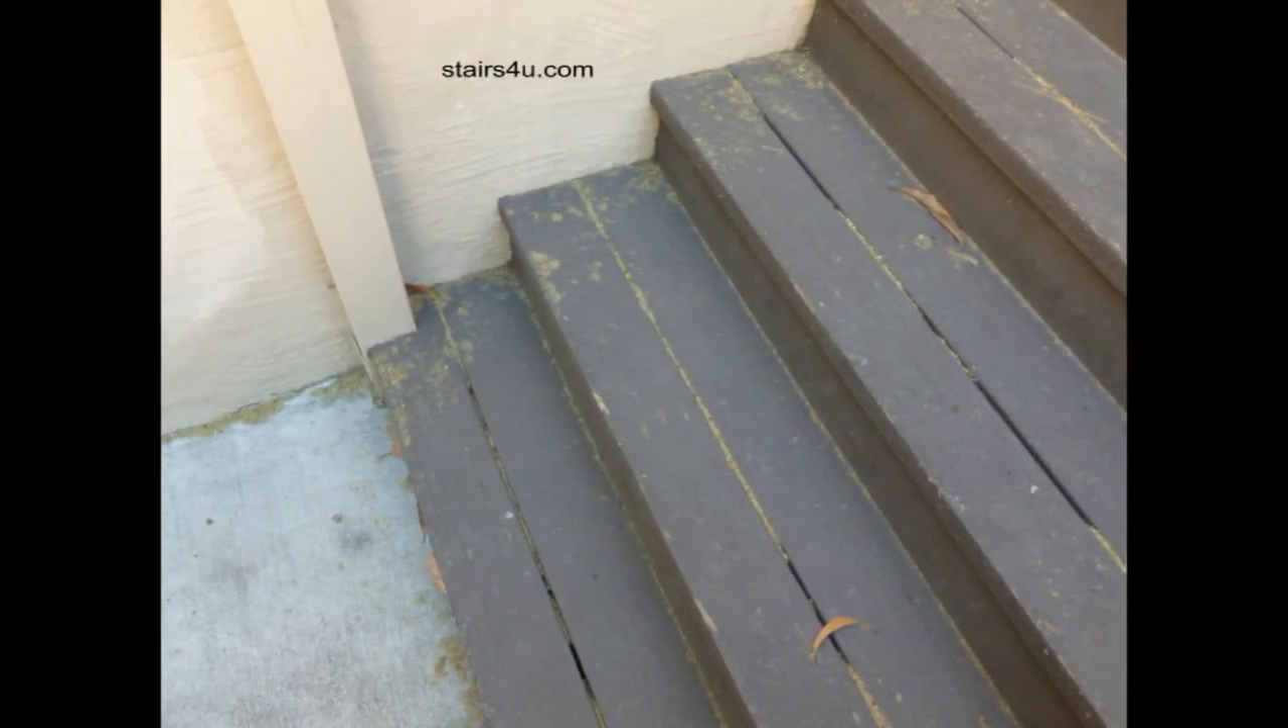And you can see right here it looks like they used two 2x6 to make one tread. And you can see the gaps there.